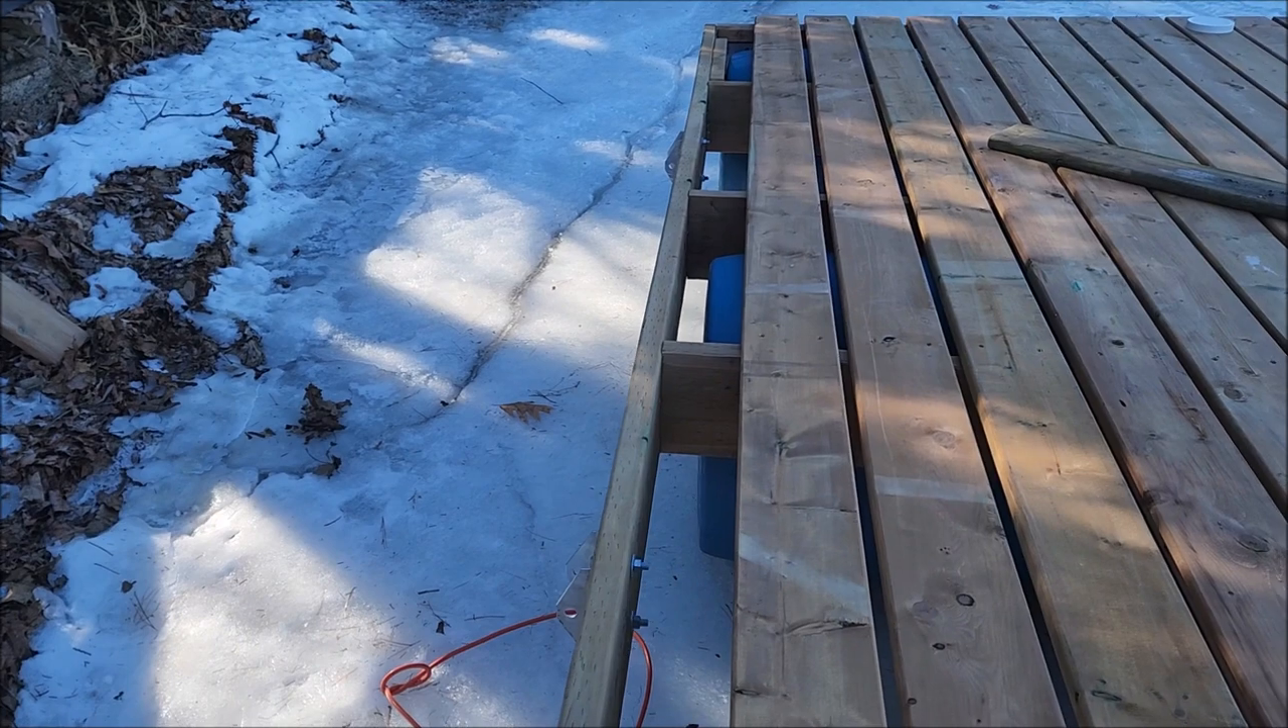Well, I got the decking all on one end except for the last piece.